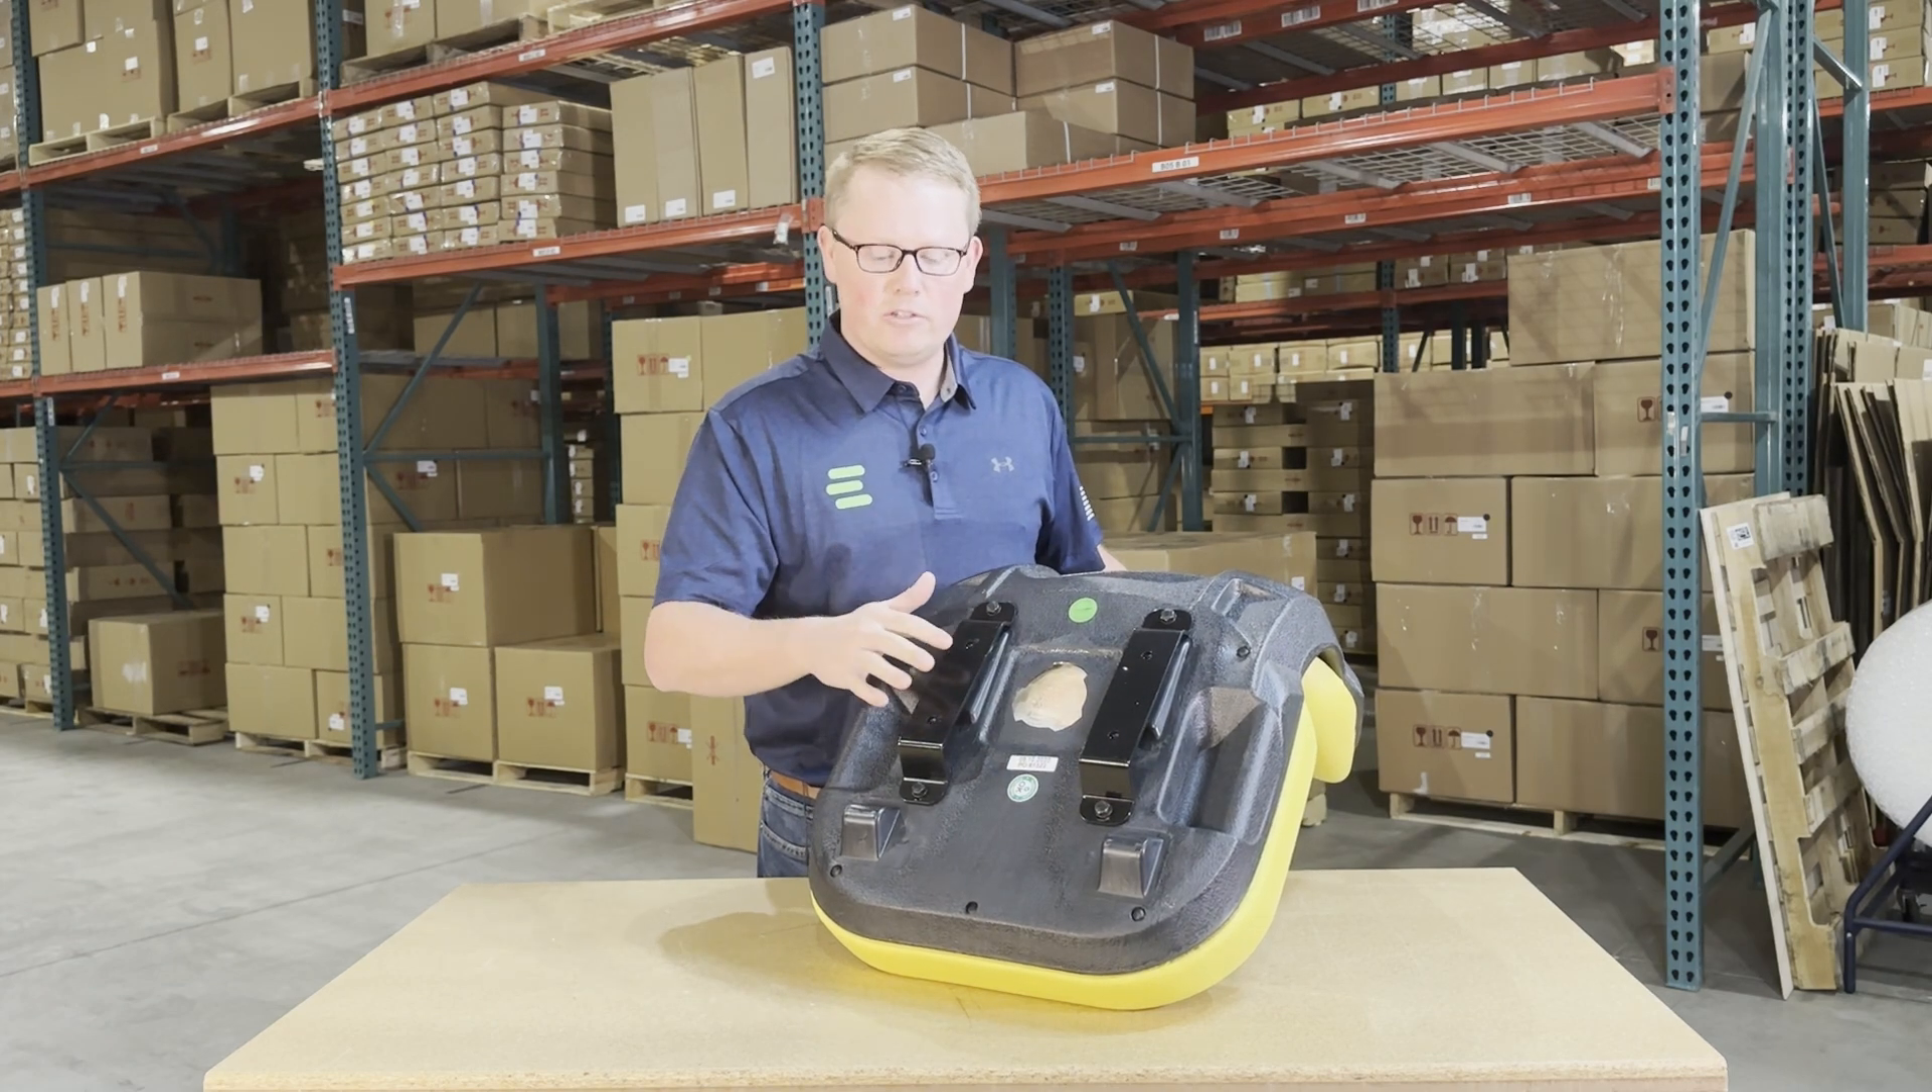On the bottom side, you'll see that we do have the two brackets installed on the seat and ready to go to give you the correct angle for when mounting this seat onto your machine.